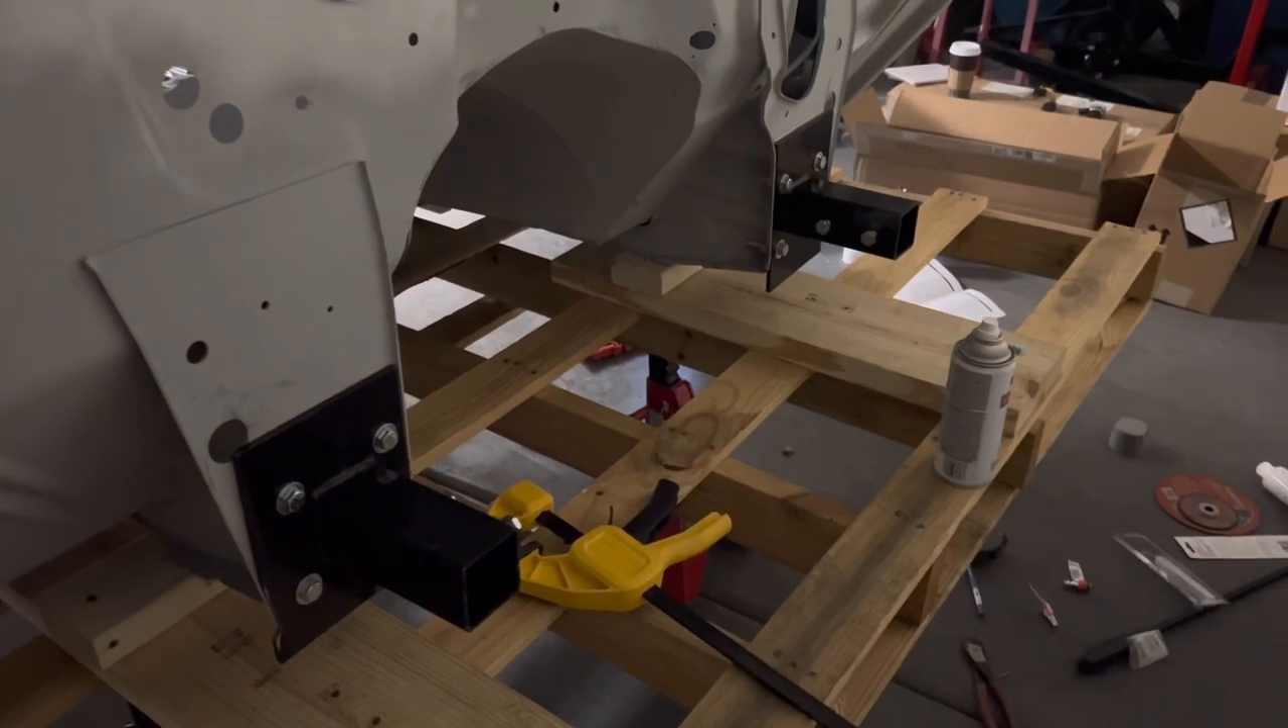Well, I managed to get both of the front brackets mounted to the firewall for the rotisserie.